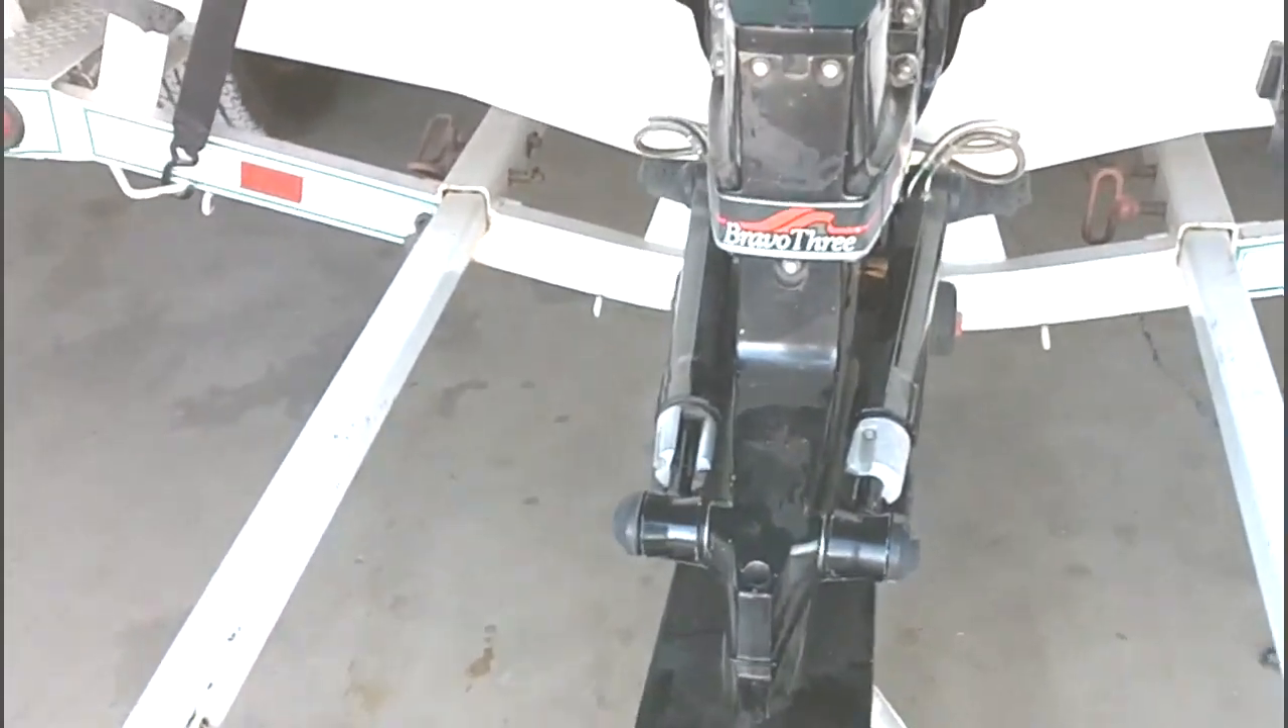Okay we've now got the drive reinstalled on the back of the boat with the hydraulic cylinders installed and we have it trimmed all the way down.